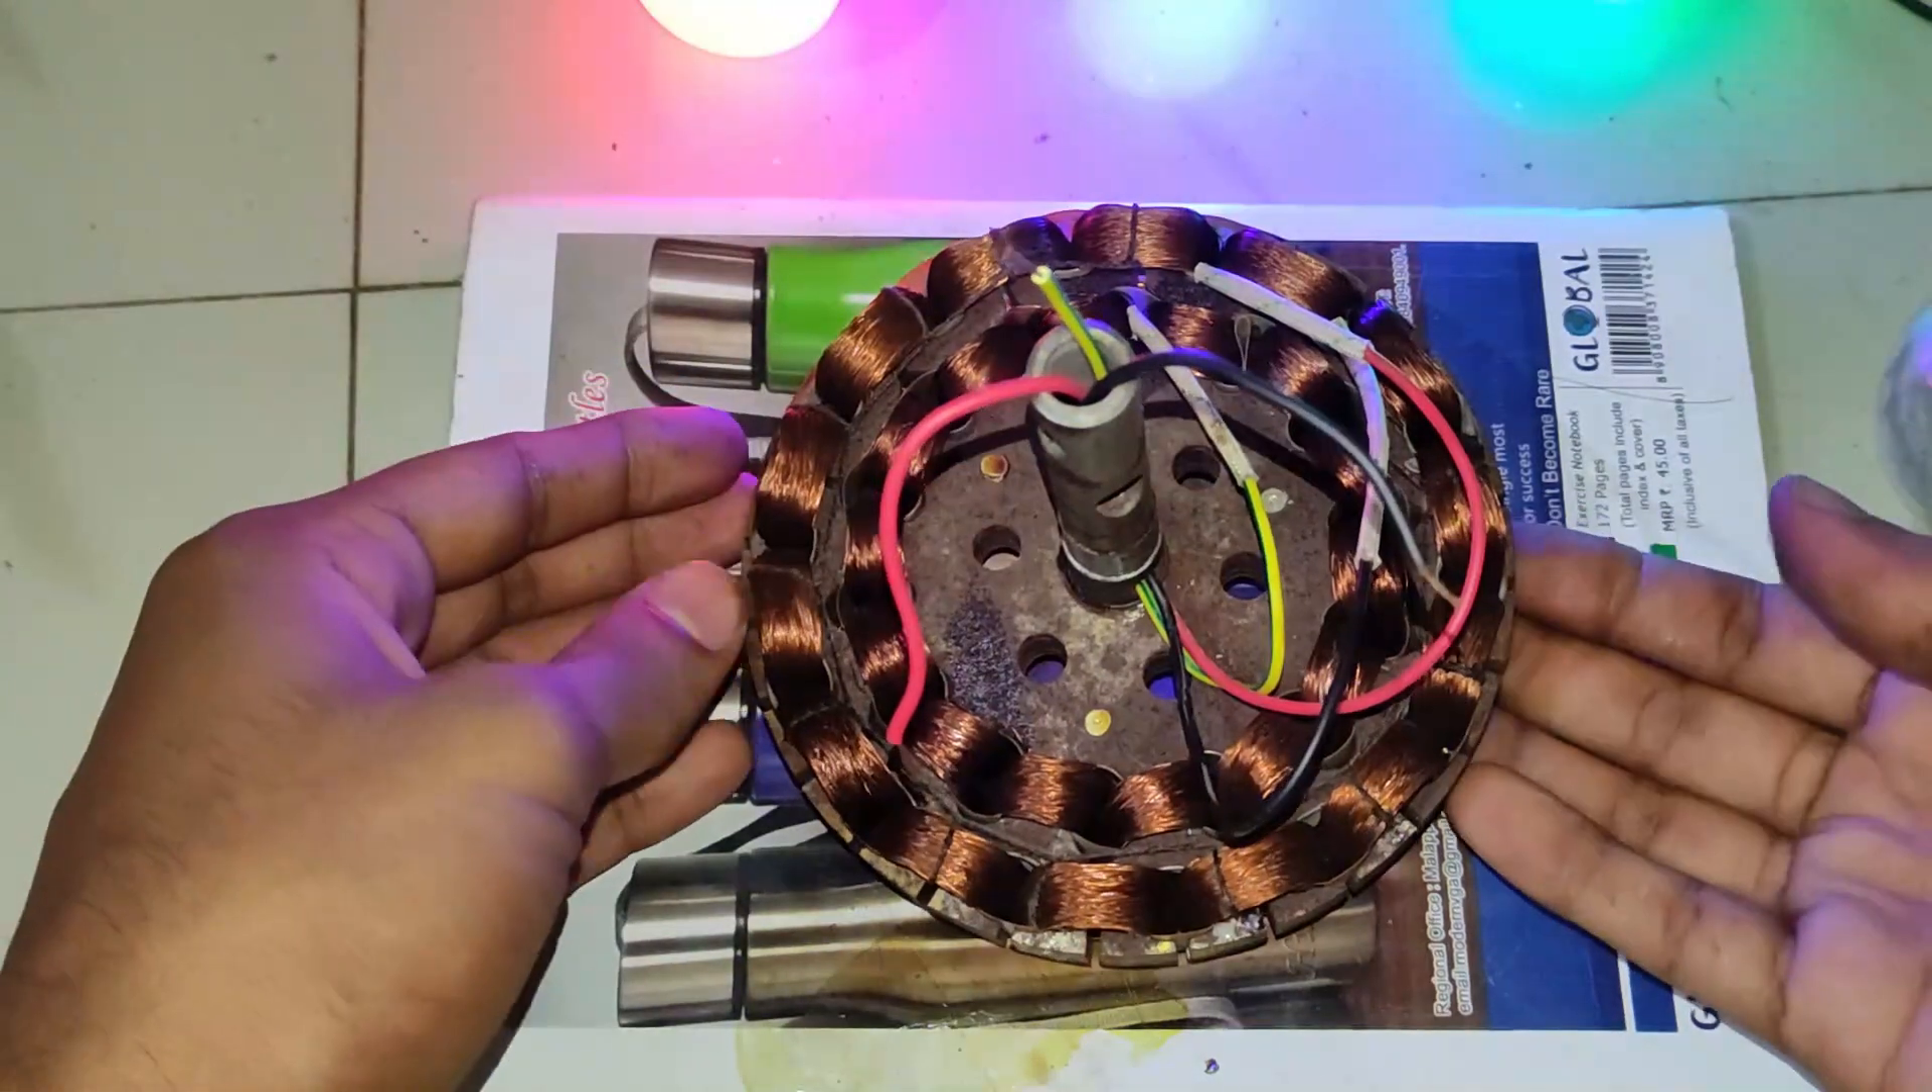Now we have added the connections here.